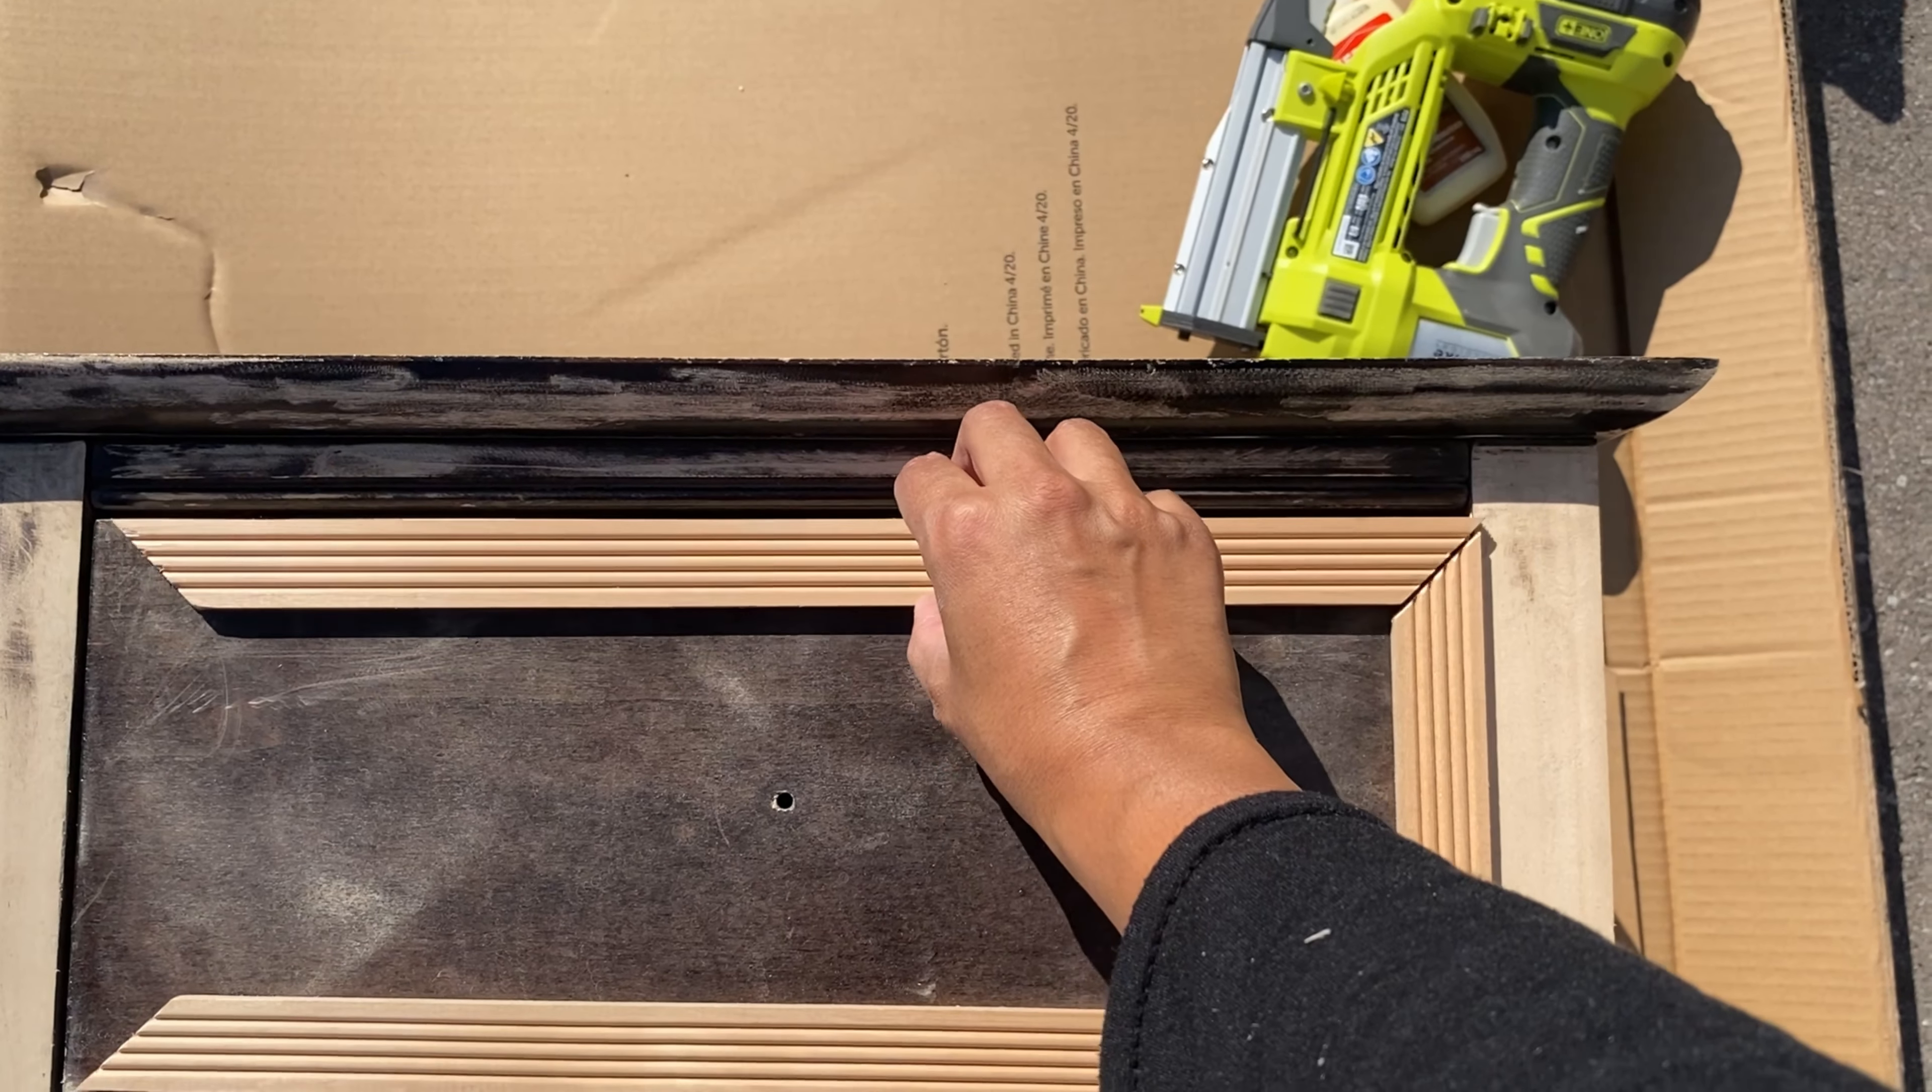All the pieces are cut in a parallelogram so they all fit together.